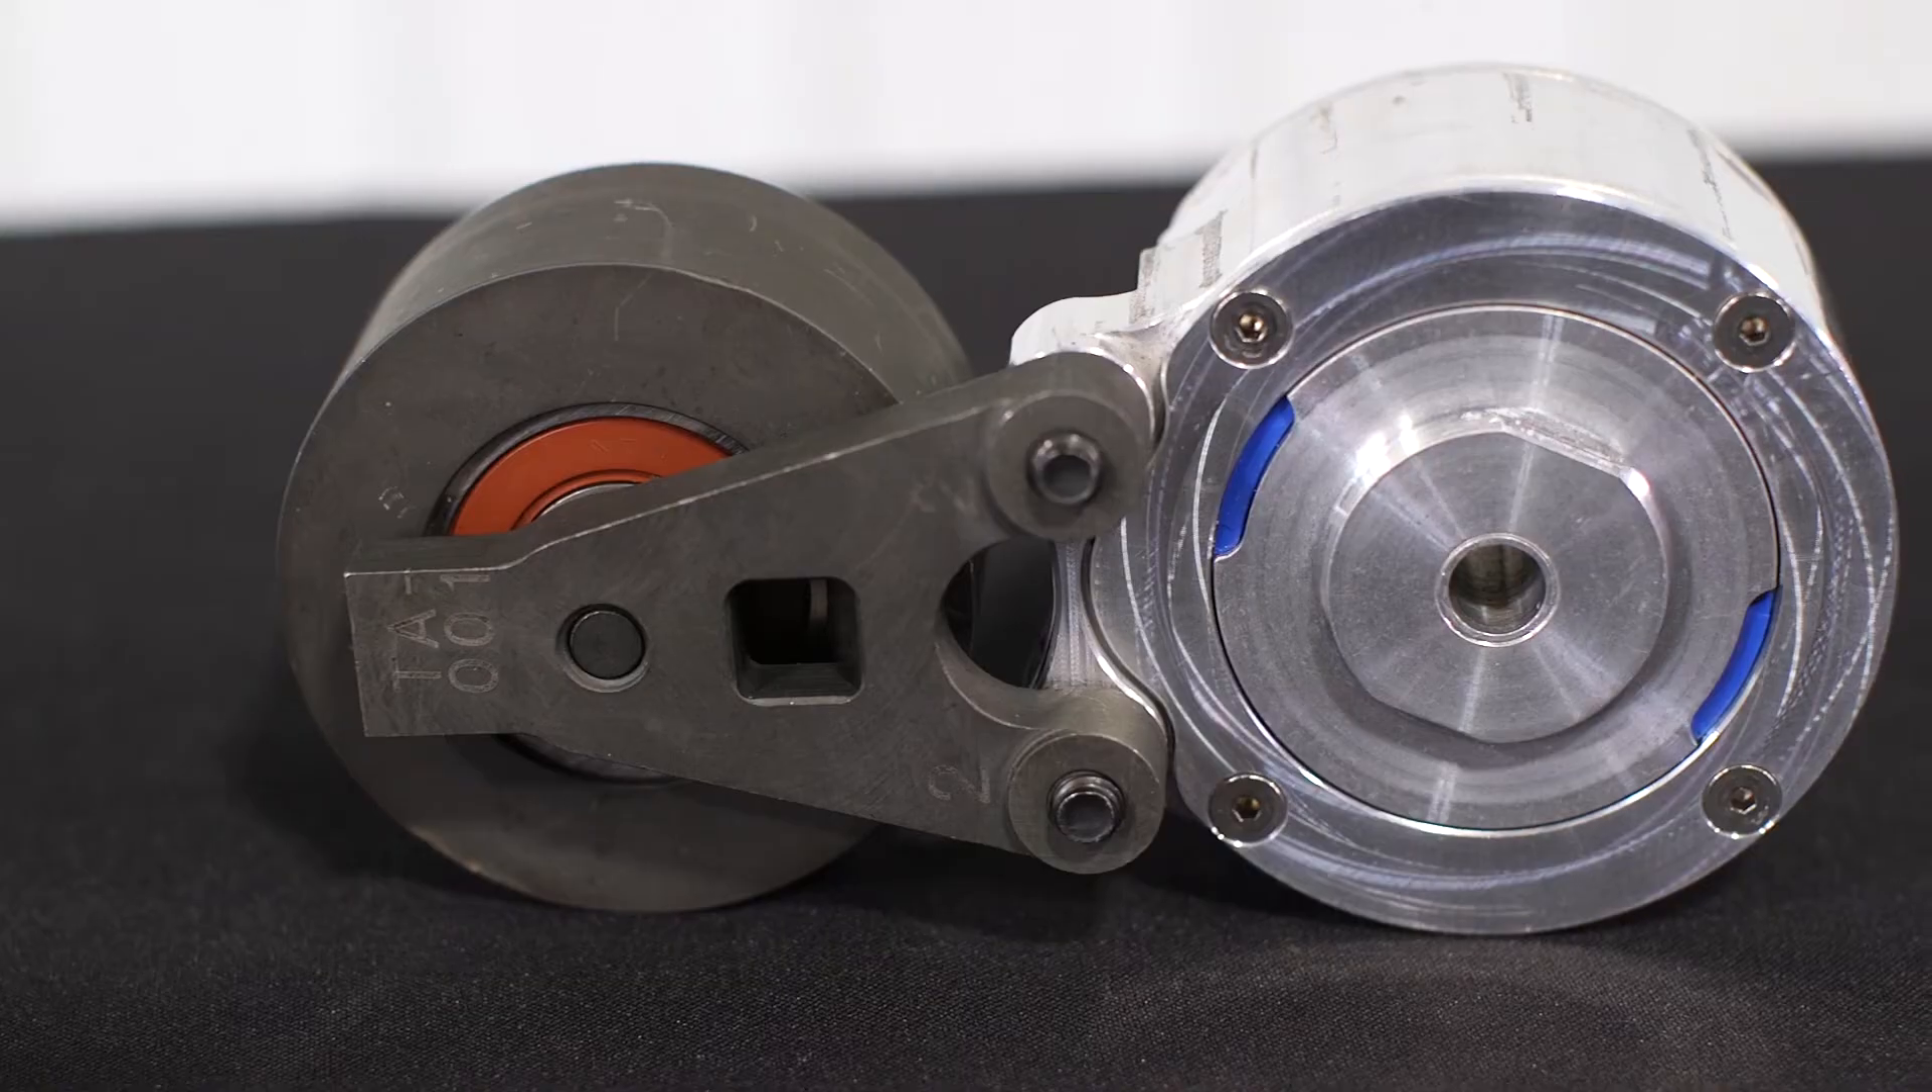You have a completely assembled, better -than -new belt tensioner.